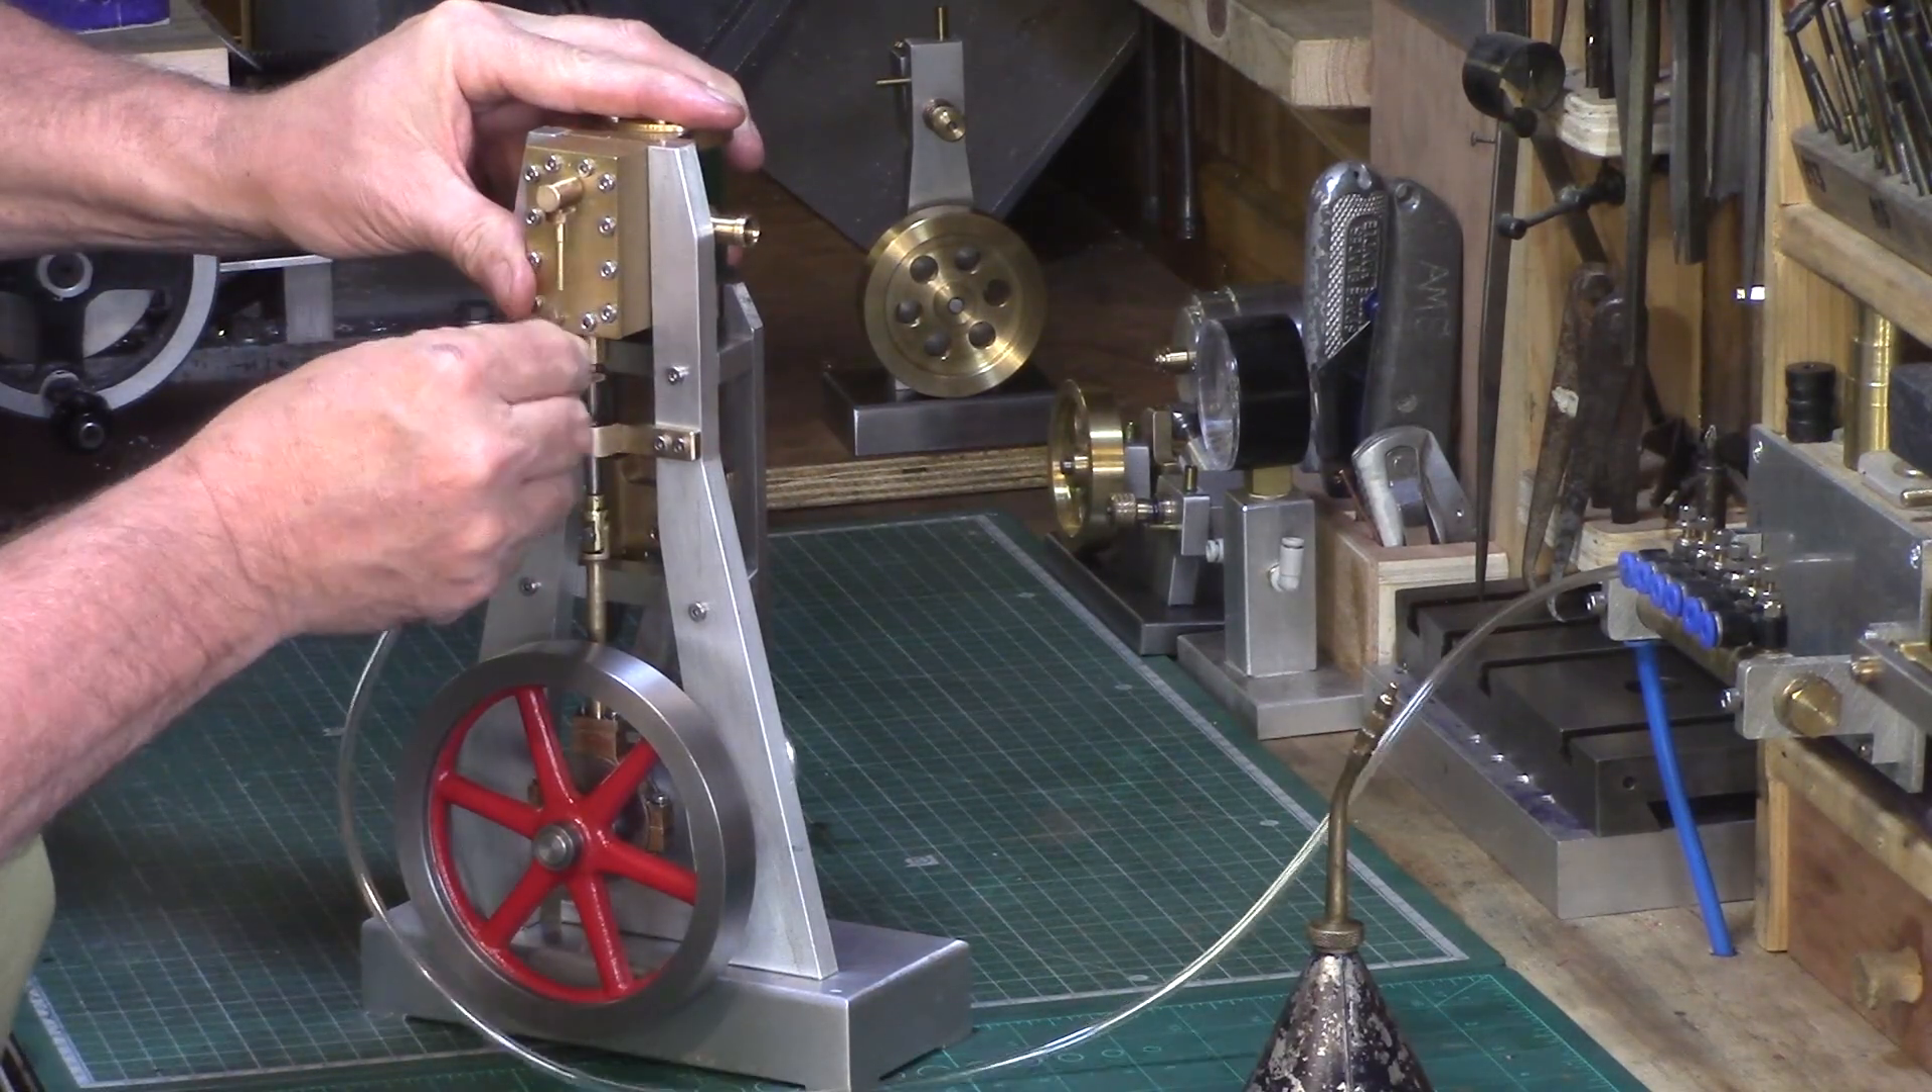The flywheel was finally assembled and the engine was now oiled up and connected to my air supply.